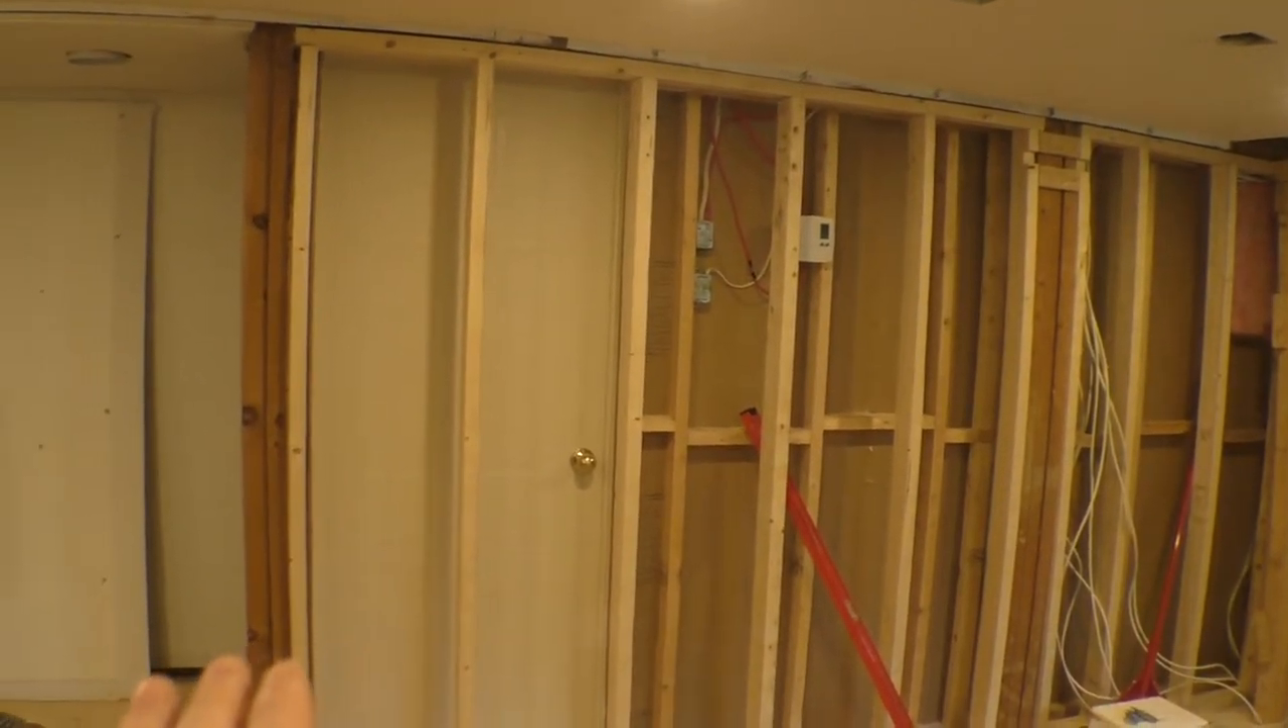I remove the drywall here i haven't removed the door yet uh but i i can now you will see uh in a second why.